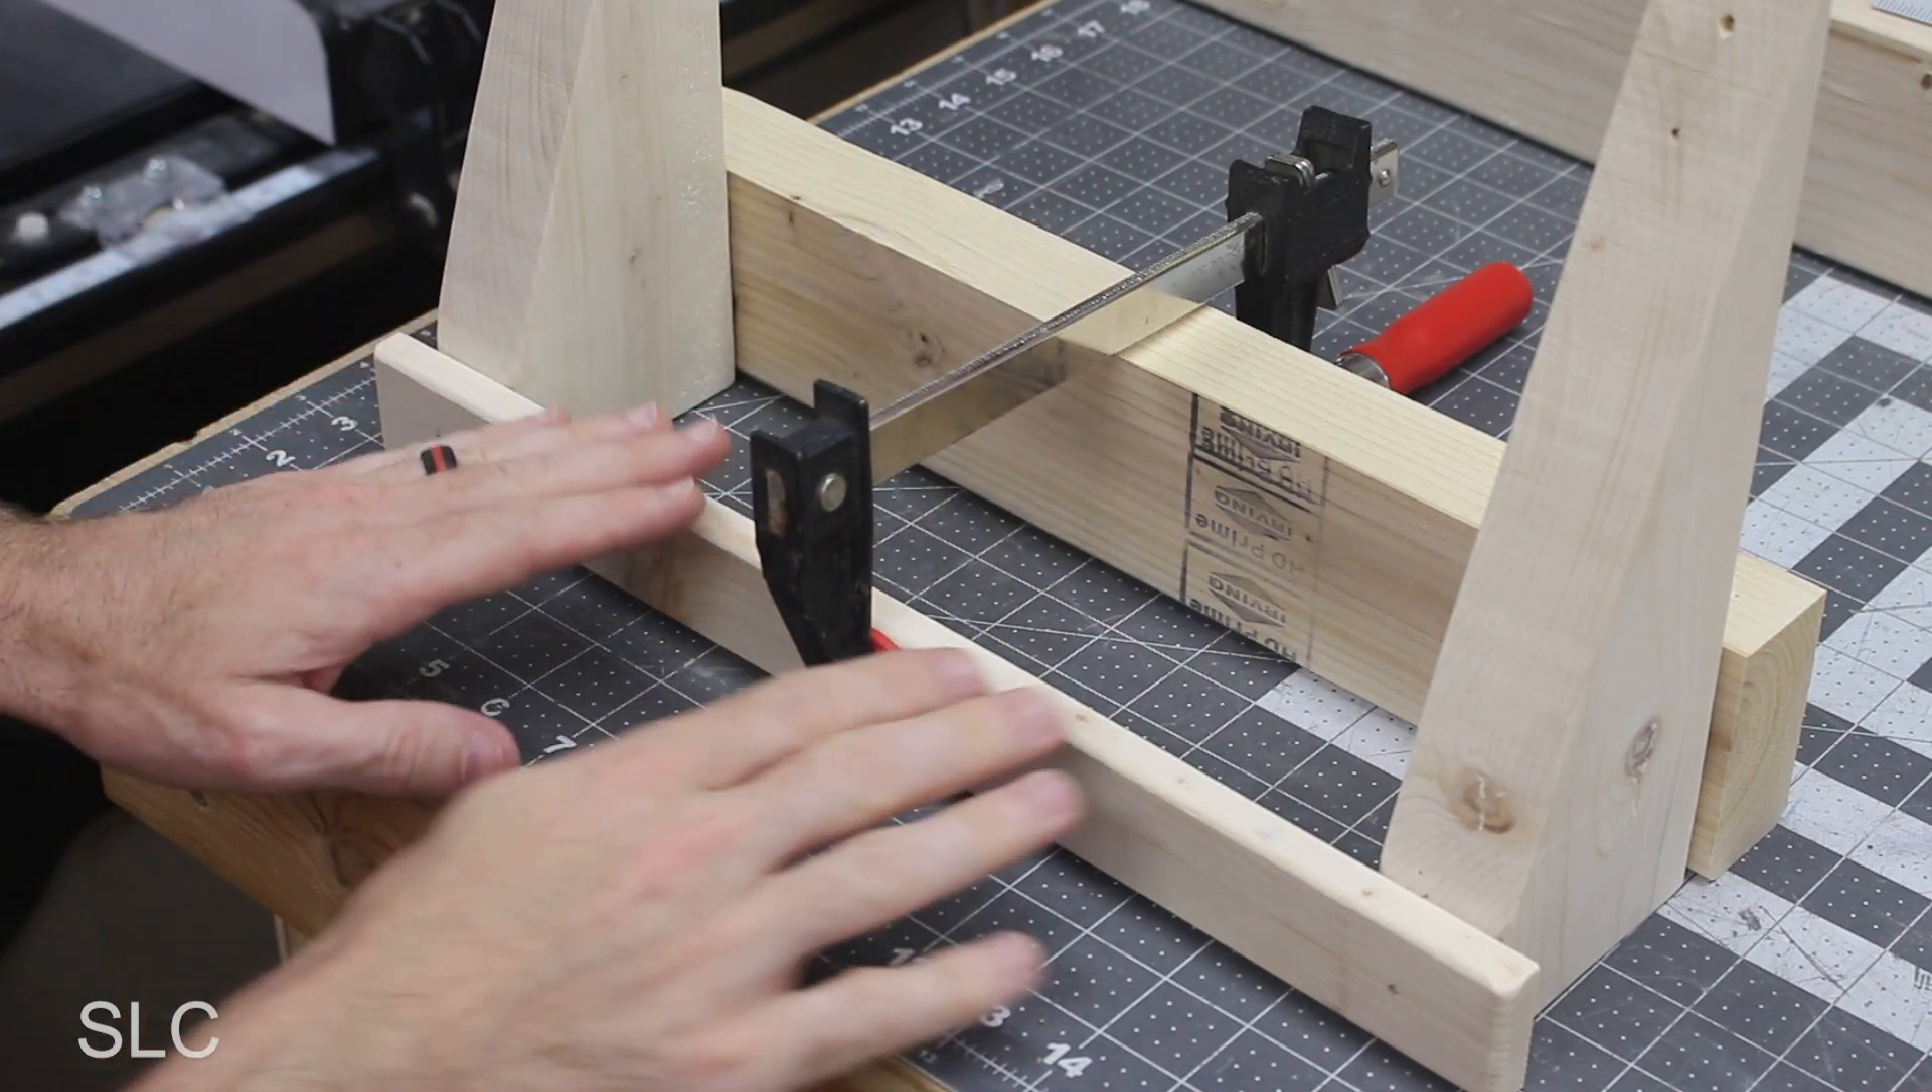Now I've put that top board back in place and I've gently clamped it with another board on the base back here just to make sure everything stays in place as we add the screws.